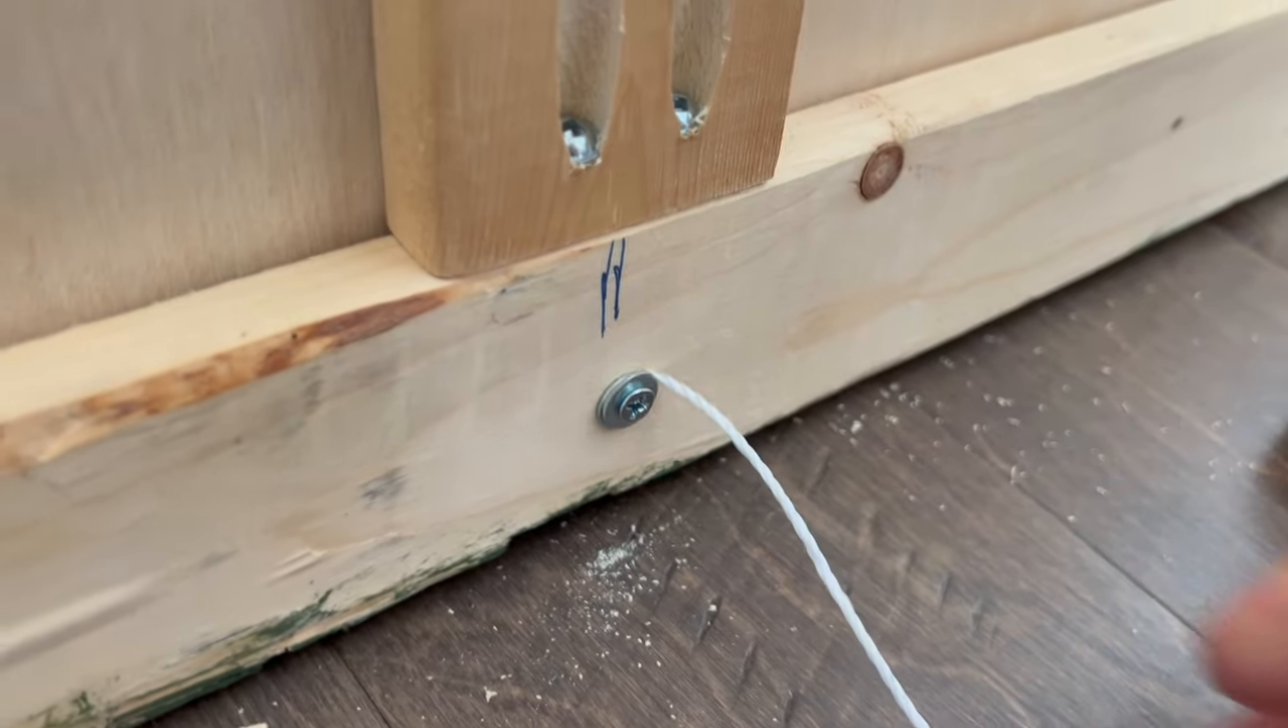I then drilled this screw into the back of the sign, and it pinched down the string, securing it in place.